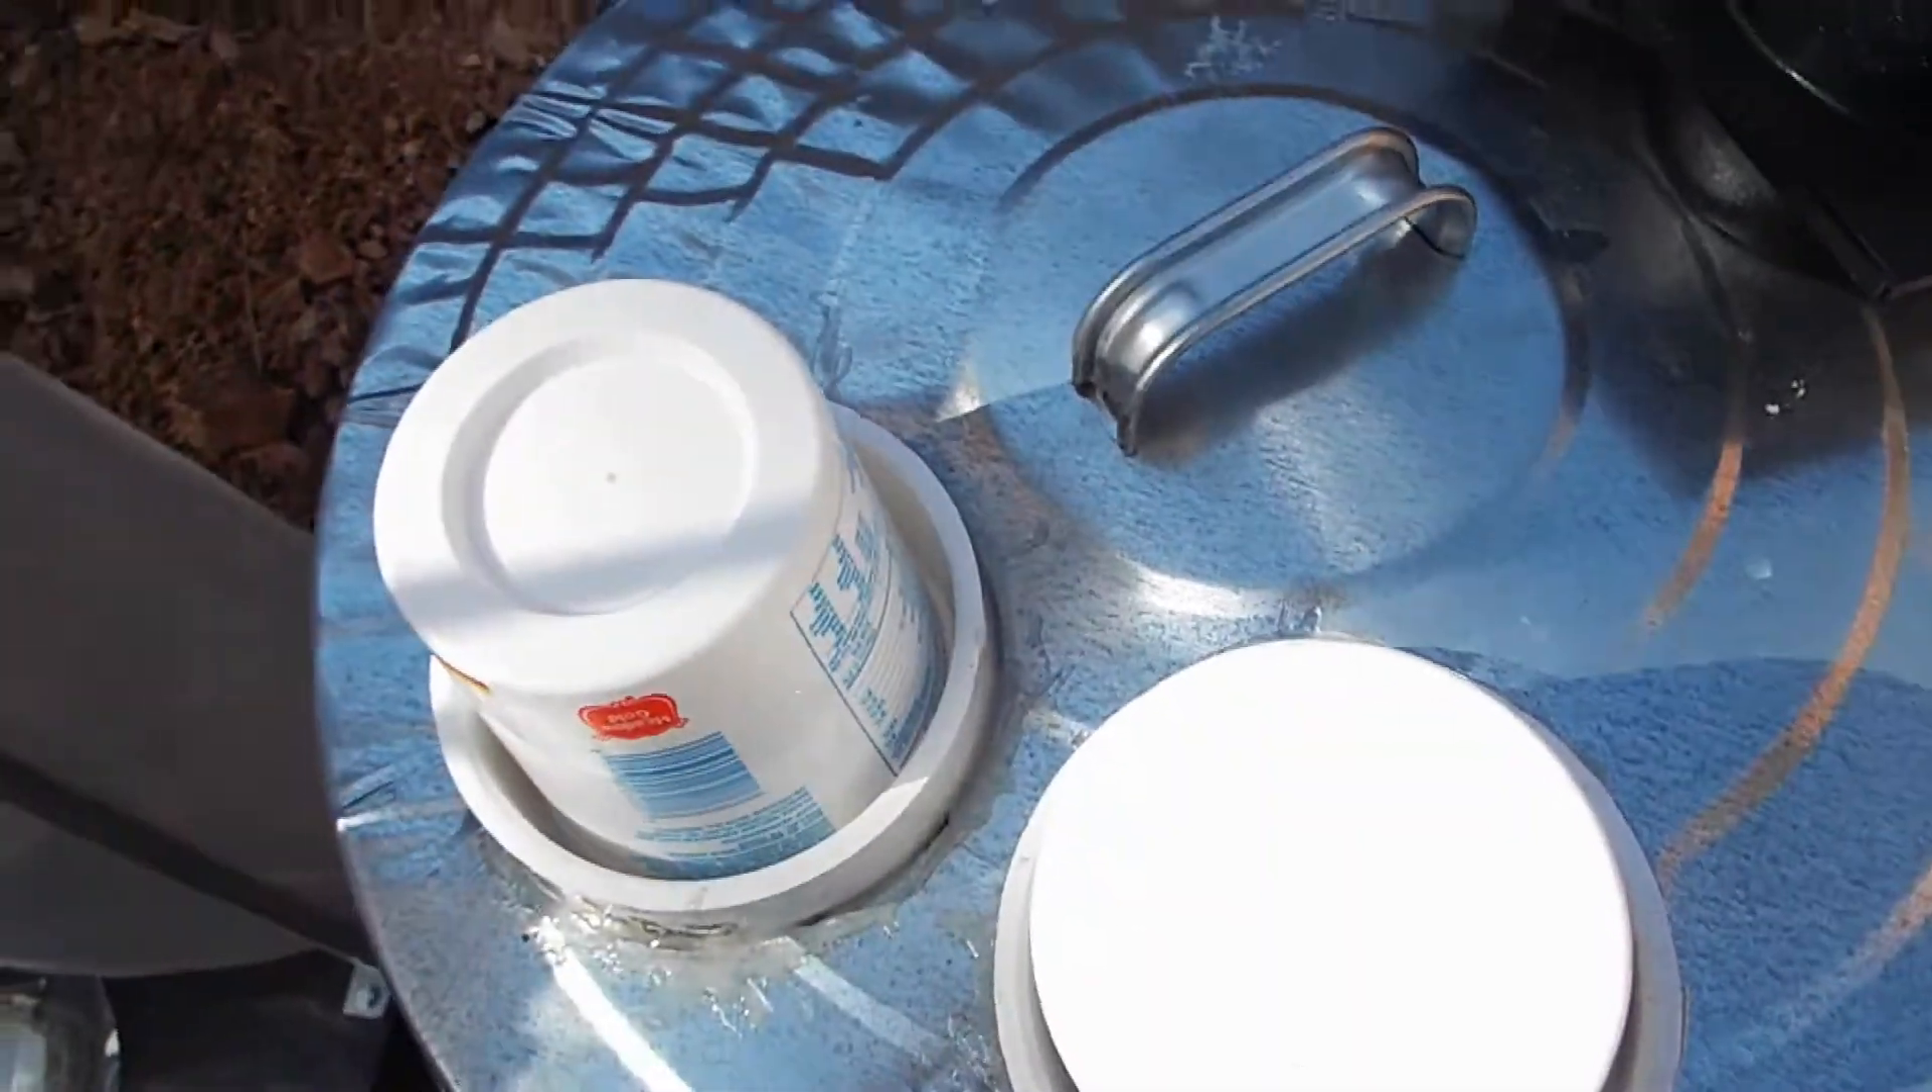Well here's something fun, I found out that the sour cream or the cottage cheese containers fit right inside of these four inch PVC pipes perfectly.